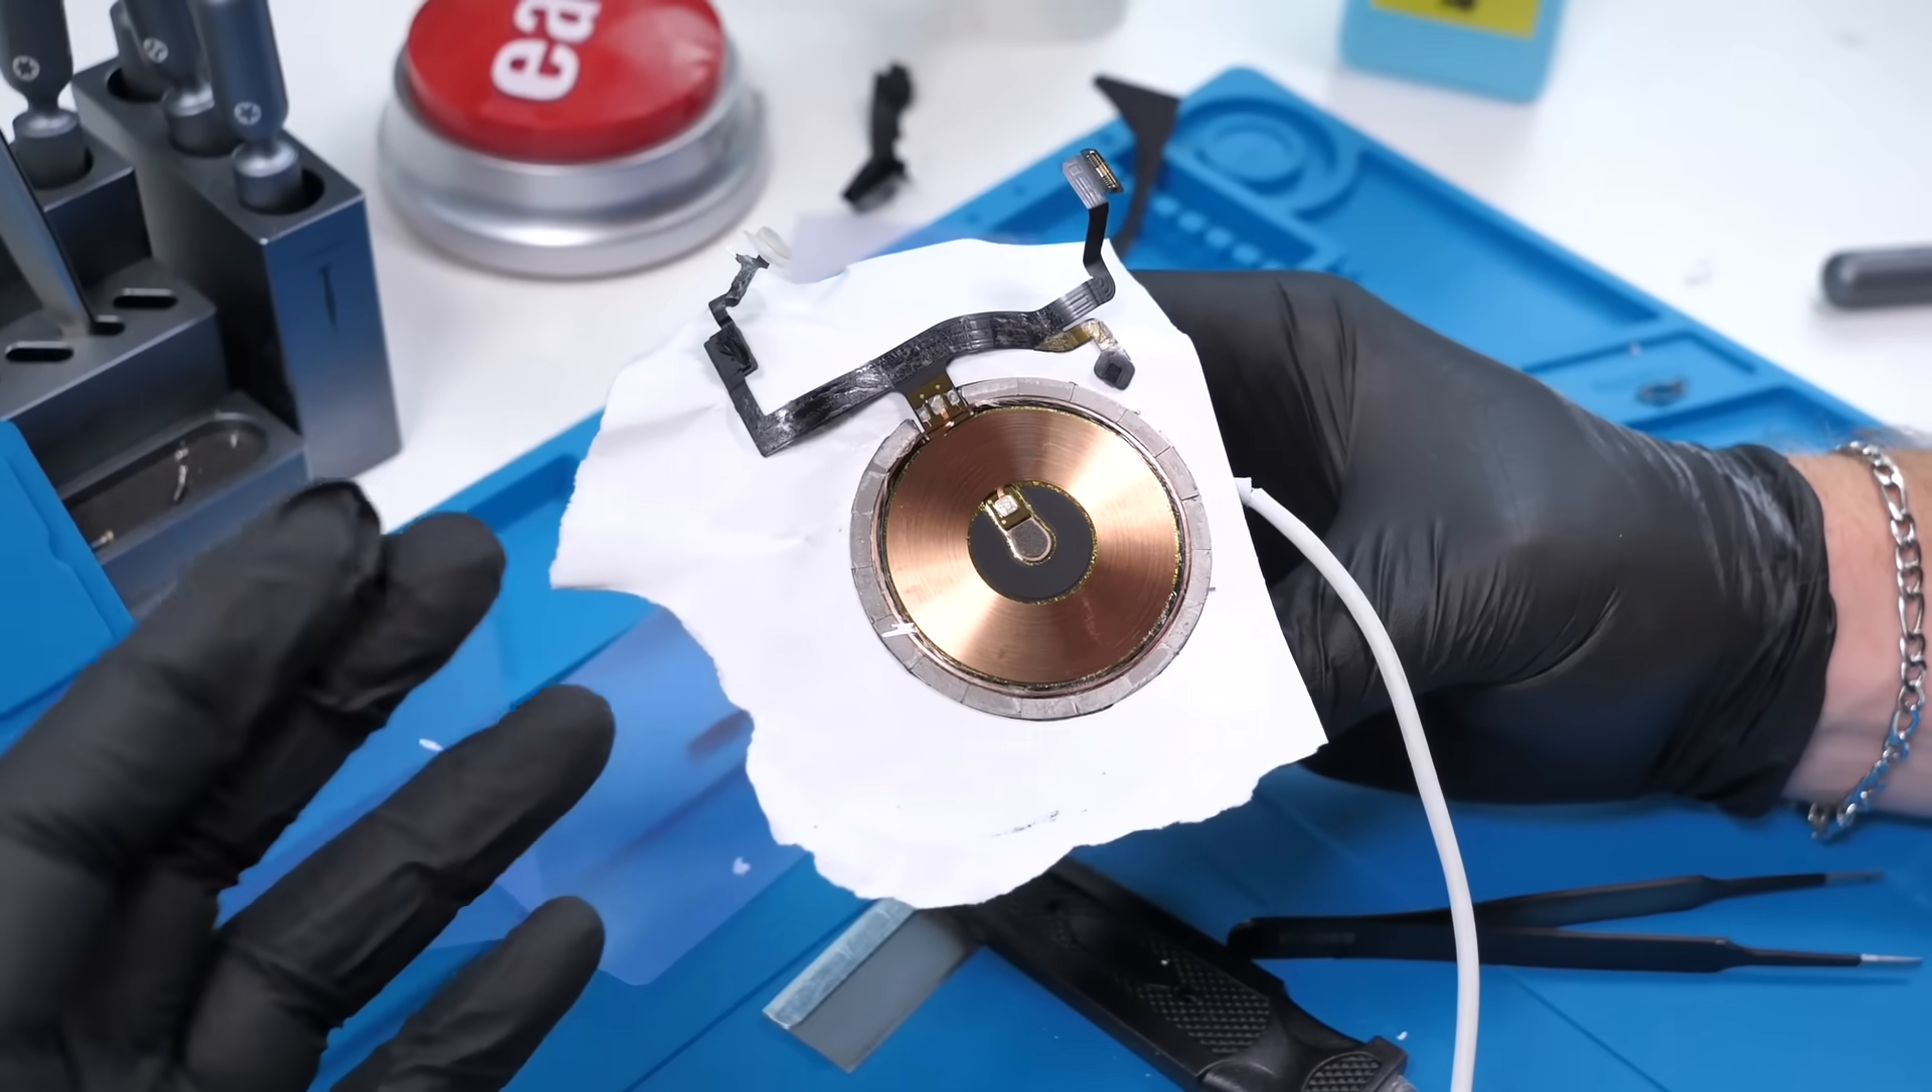Guys, we just managed to pull off the wireless charging coil in one piece unscathed with the magnets still on there.